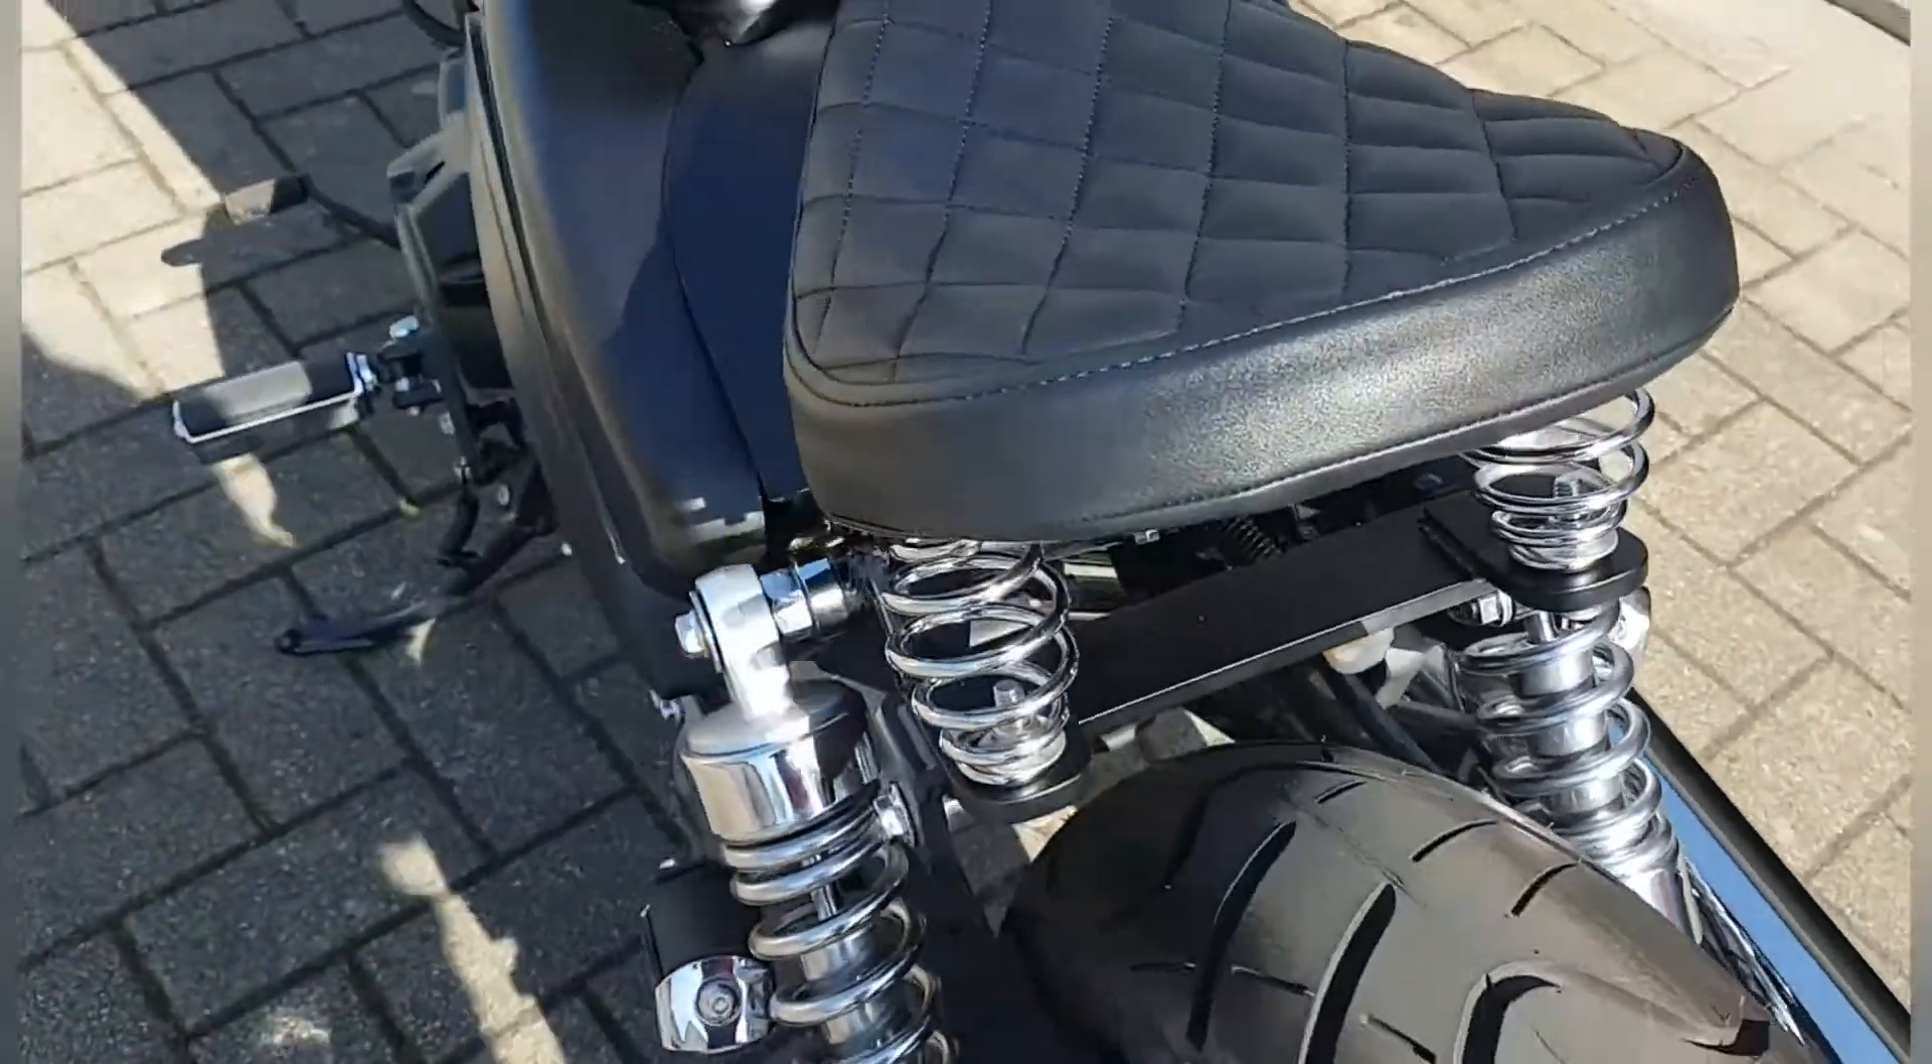So, jetzt ist der Bobbersitz montiert.